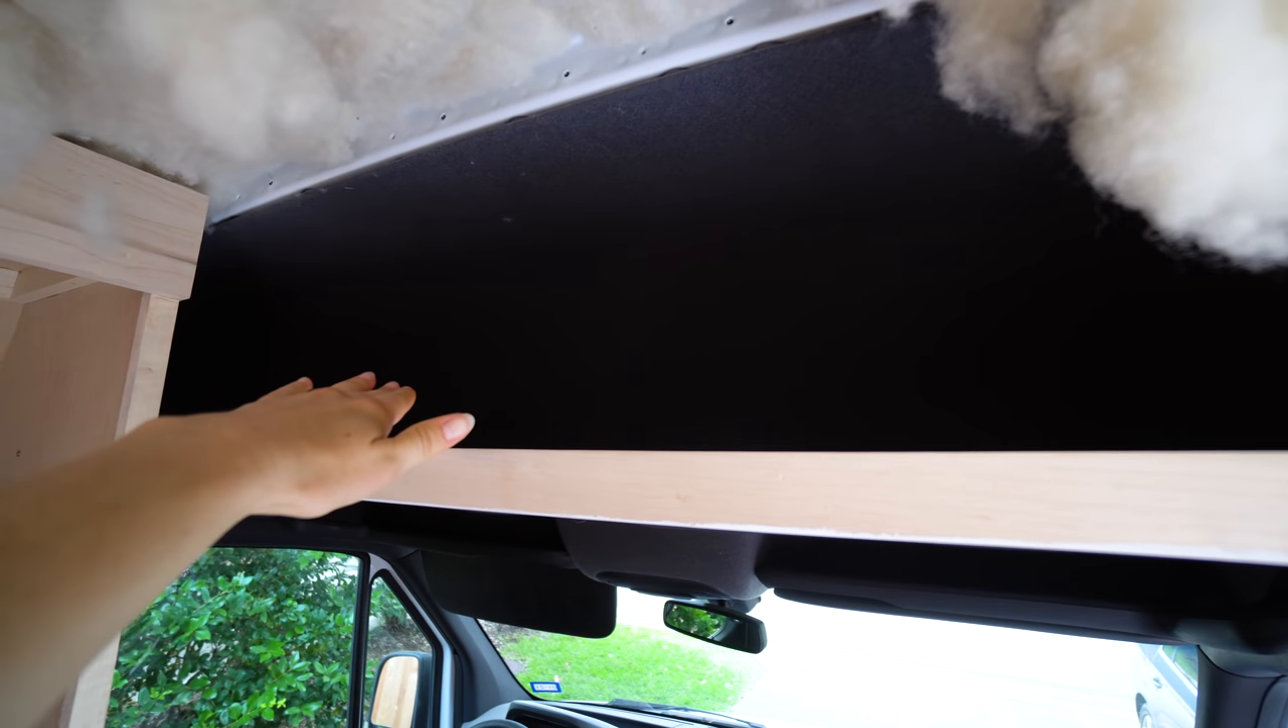We got the headliner shelf all in.